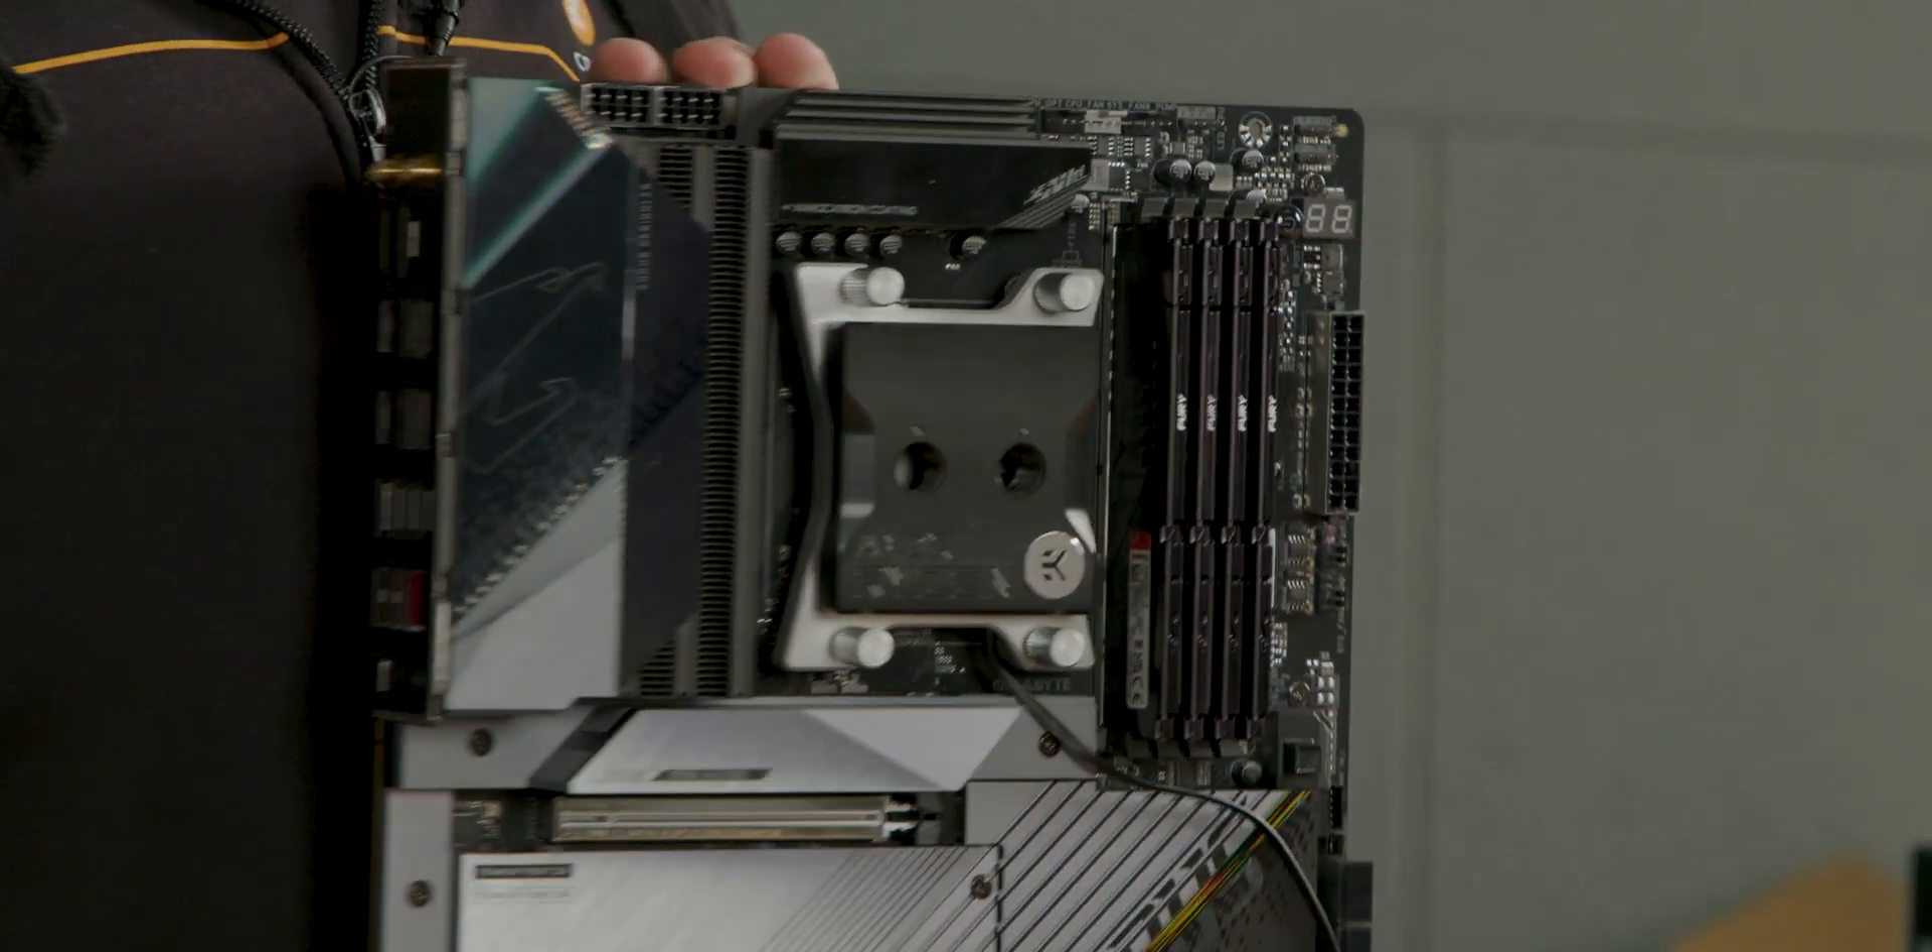The block is safely installed on the AM5 motherboard.